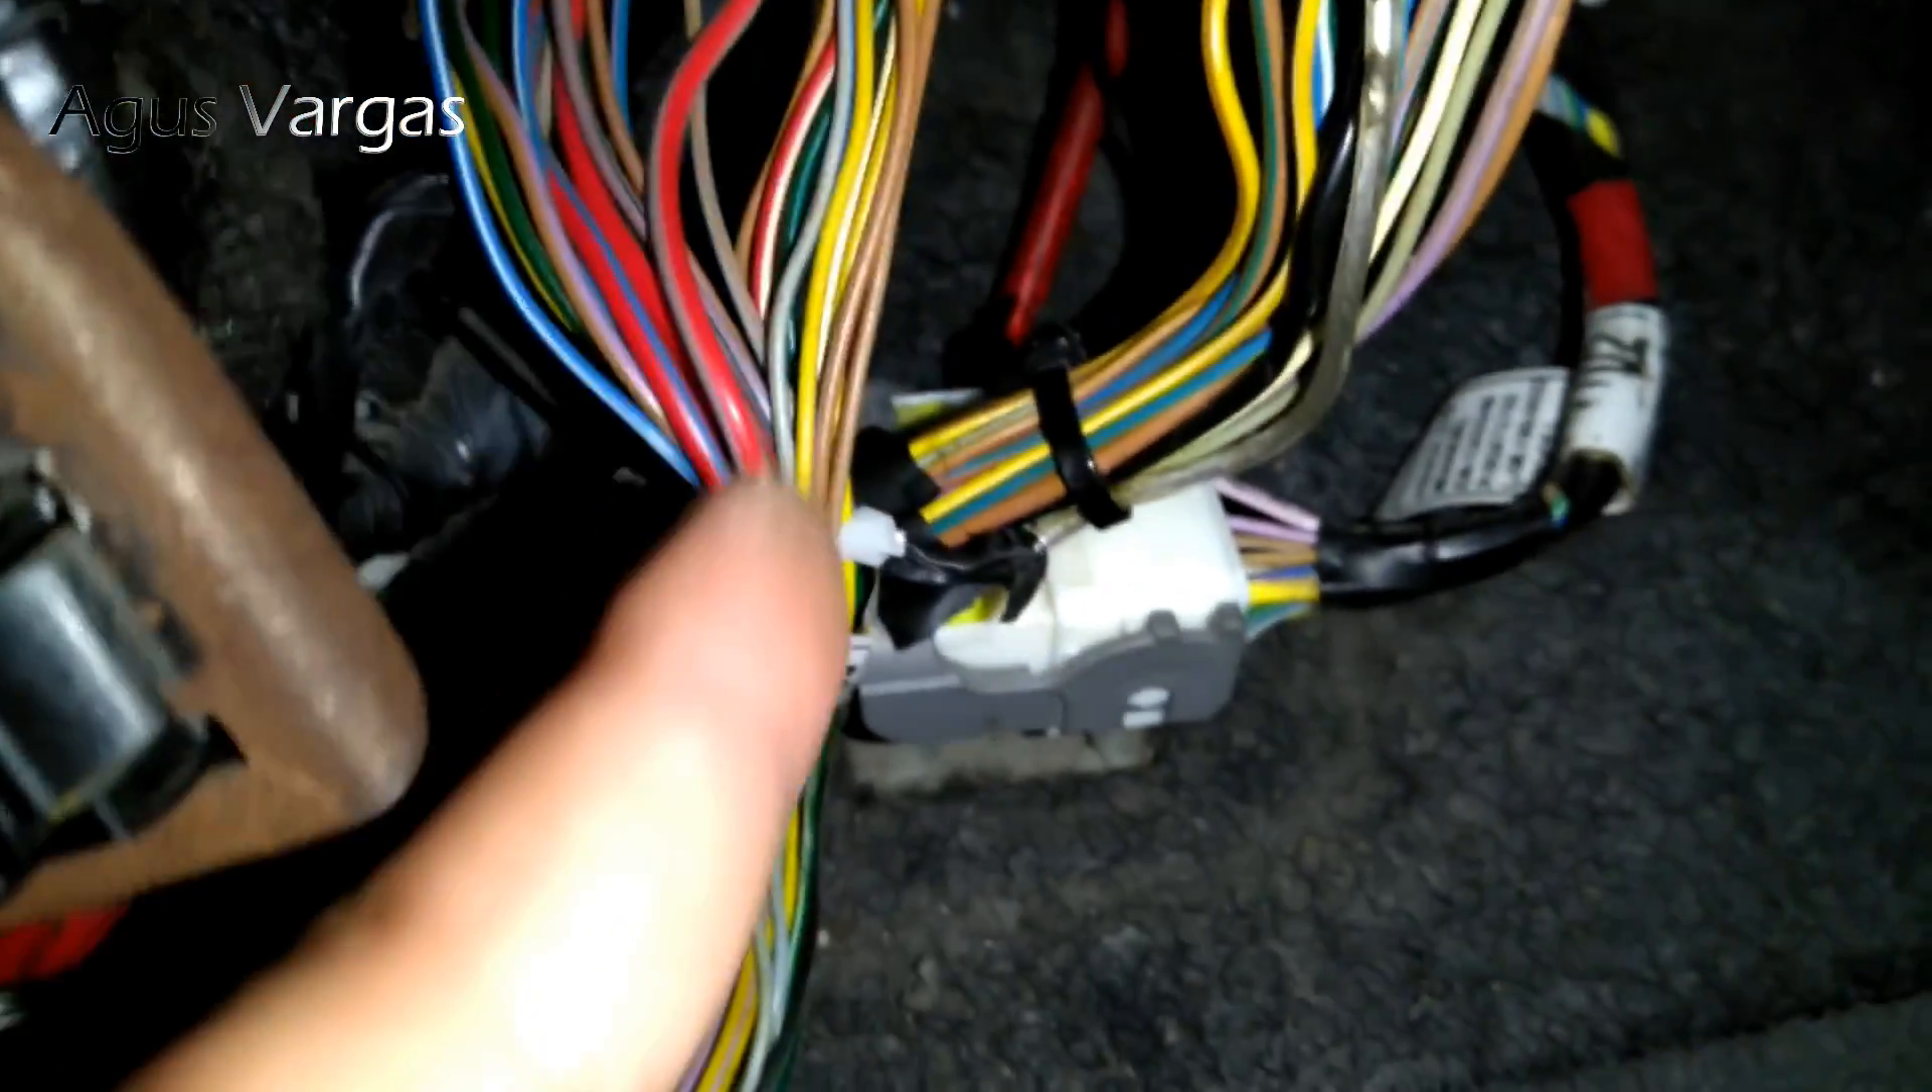Bueno ya está todo acomodado miren ahí ya sostuve con un cincho los cables.